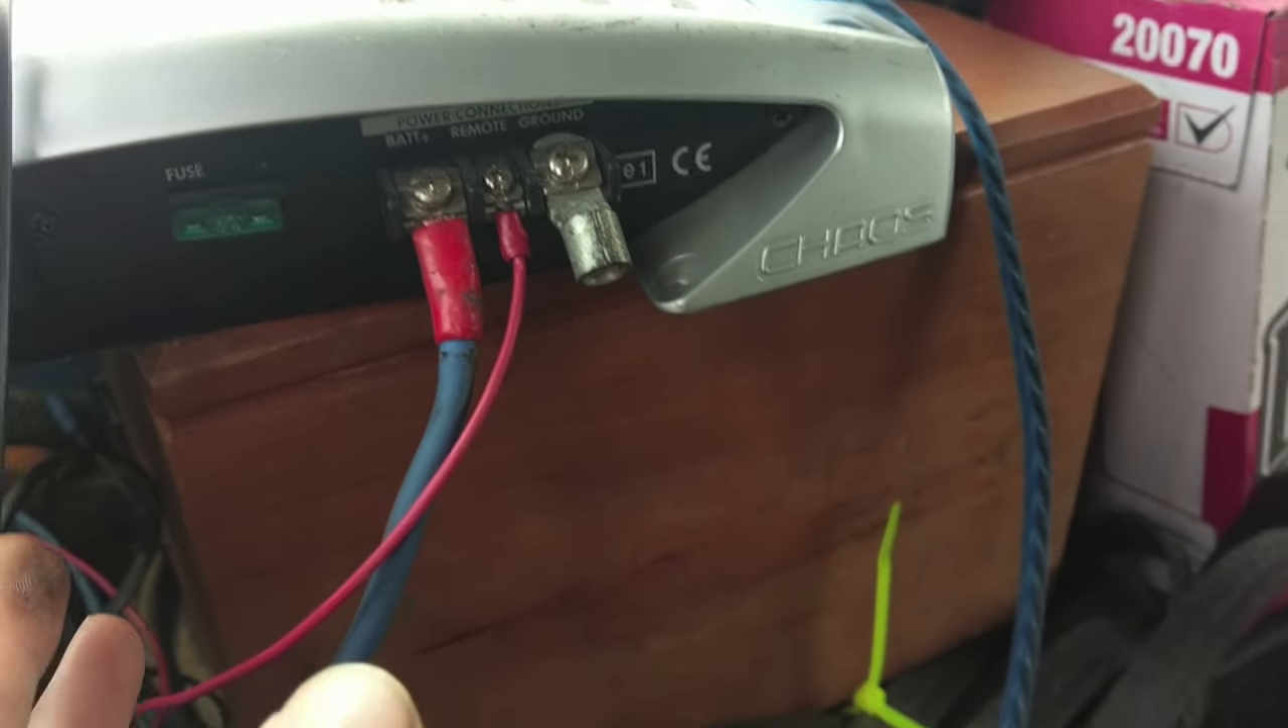So we got all our wires around except for the ground.